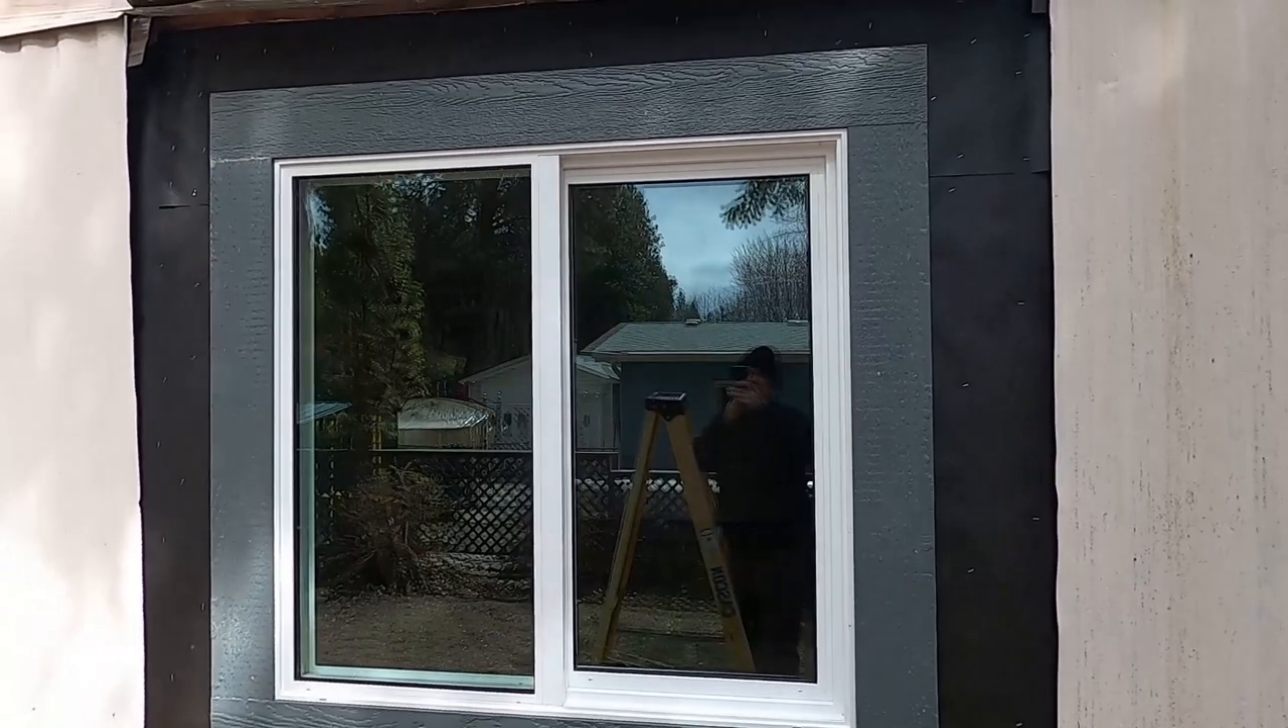There we have it we've got our window all trimmed out now.